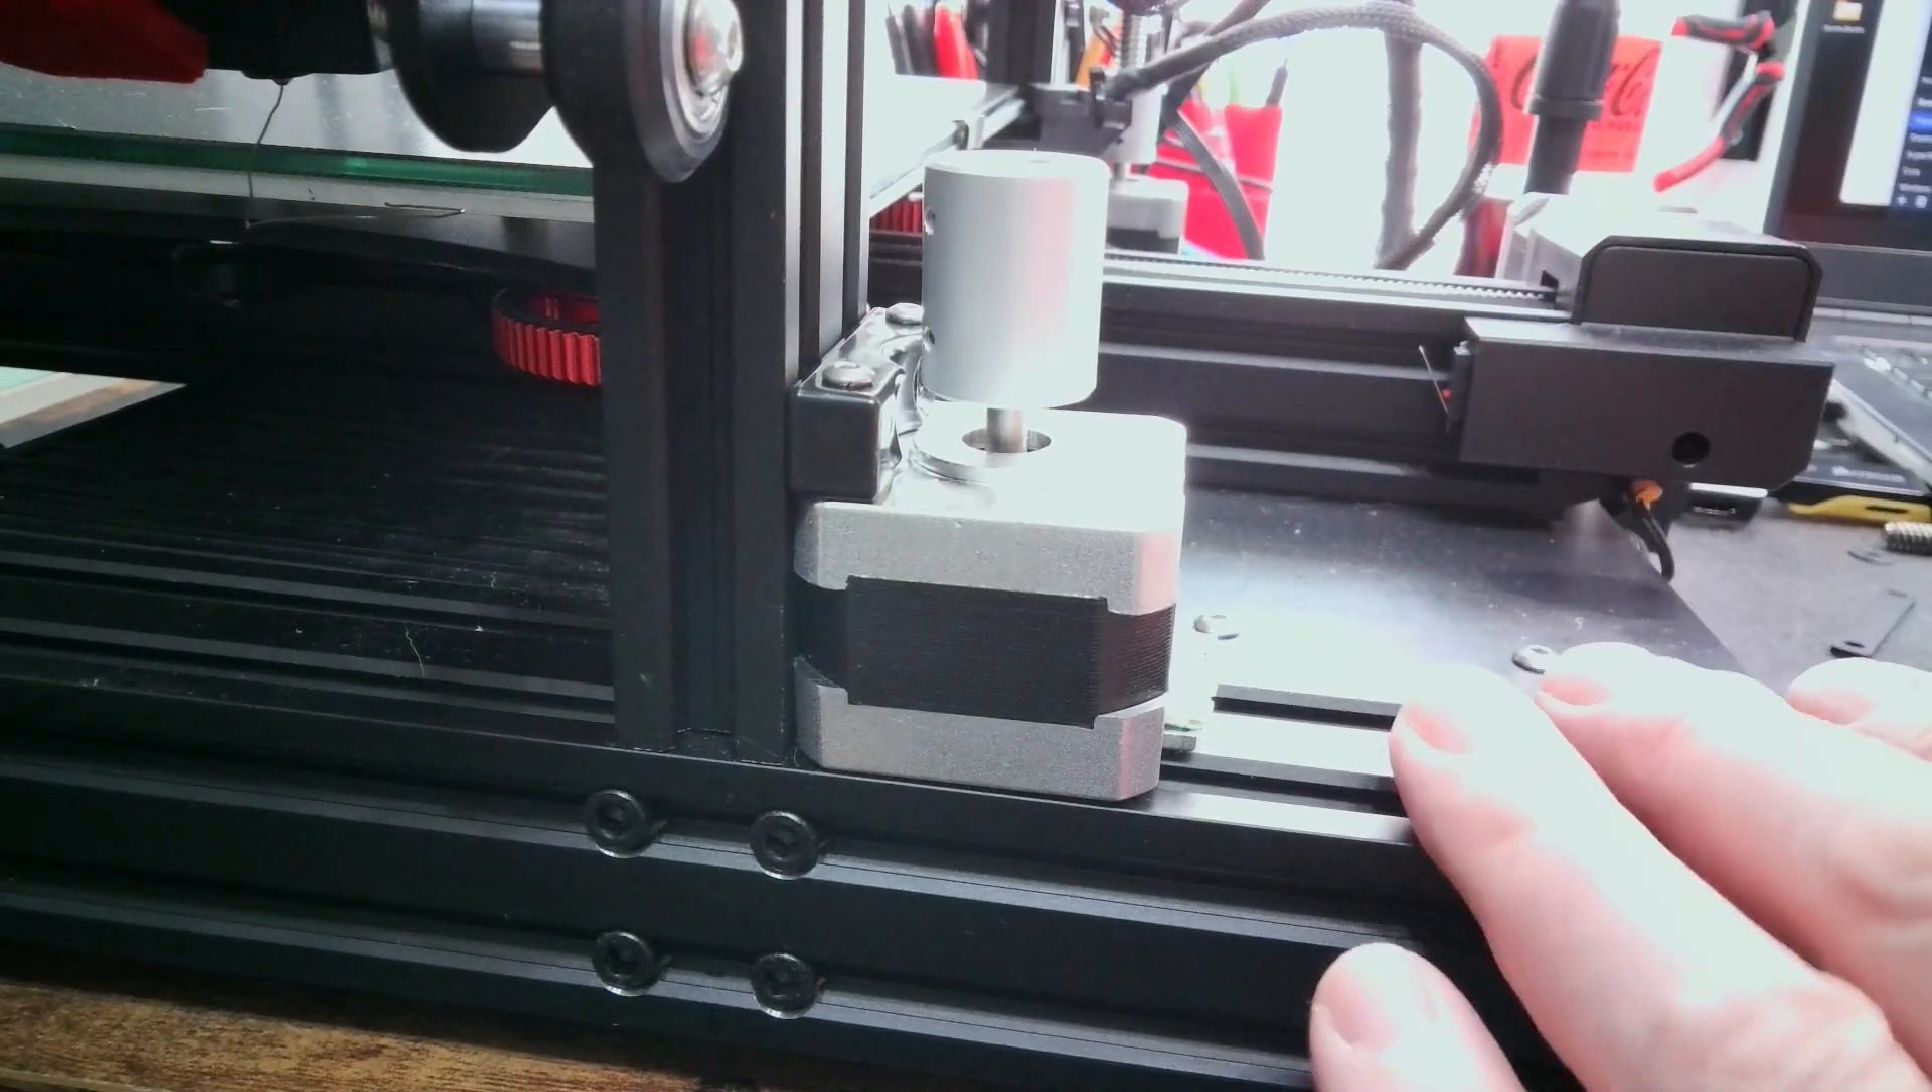So right now, I have the motor secured to the frame.